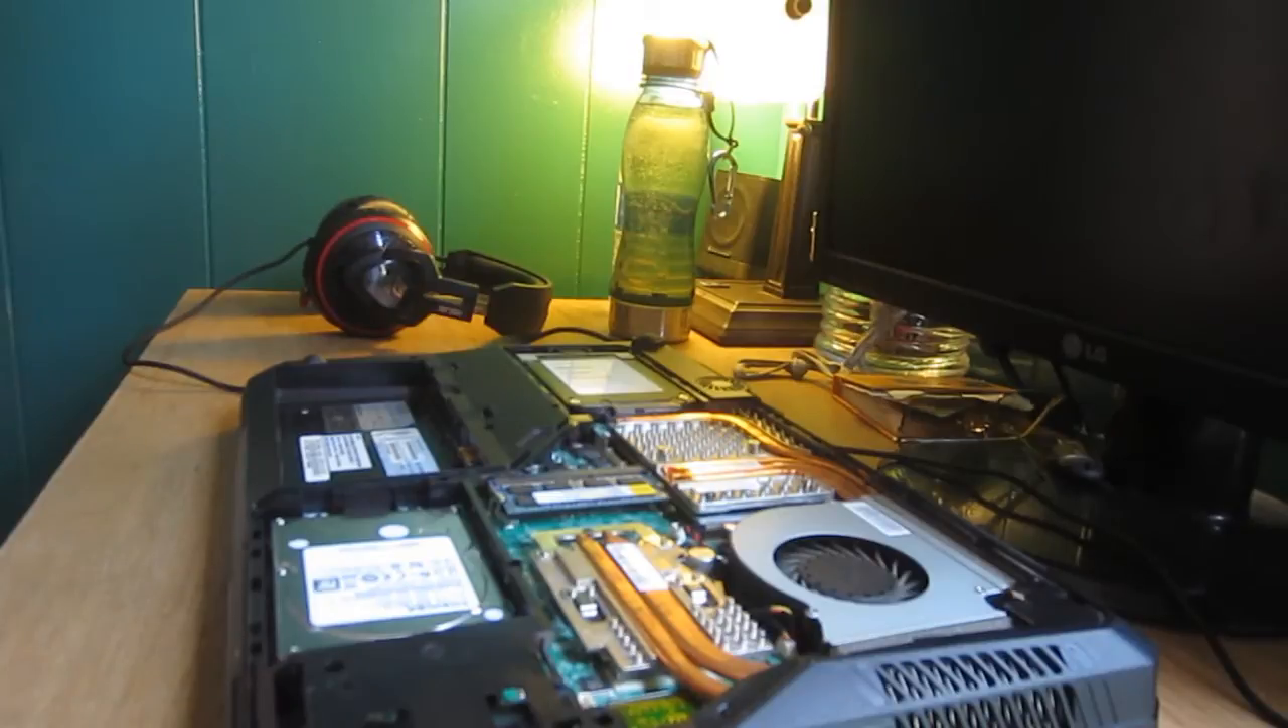So yeah the case is off you can see all the beautiful insides.